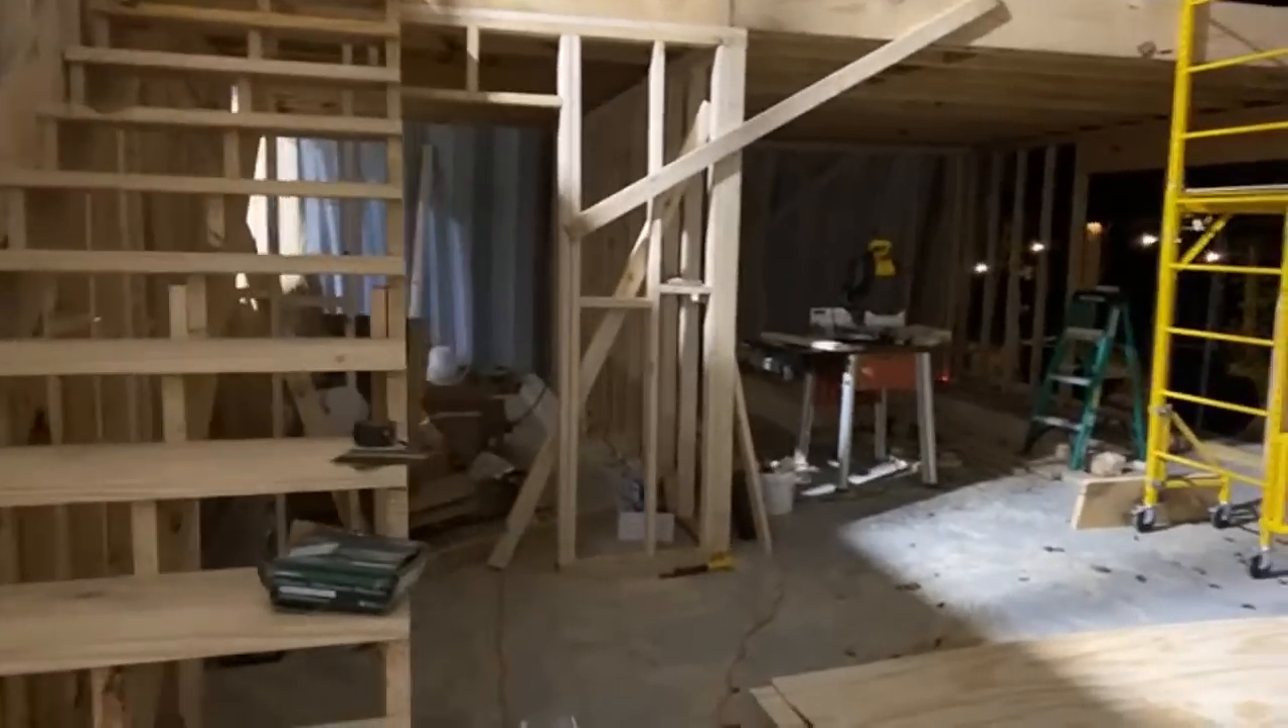We got the staircase put in.